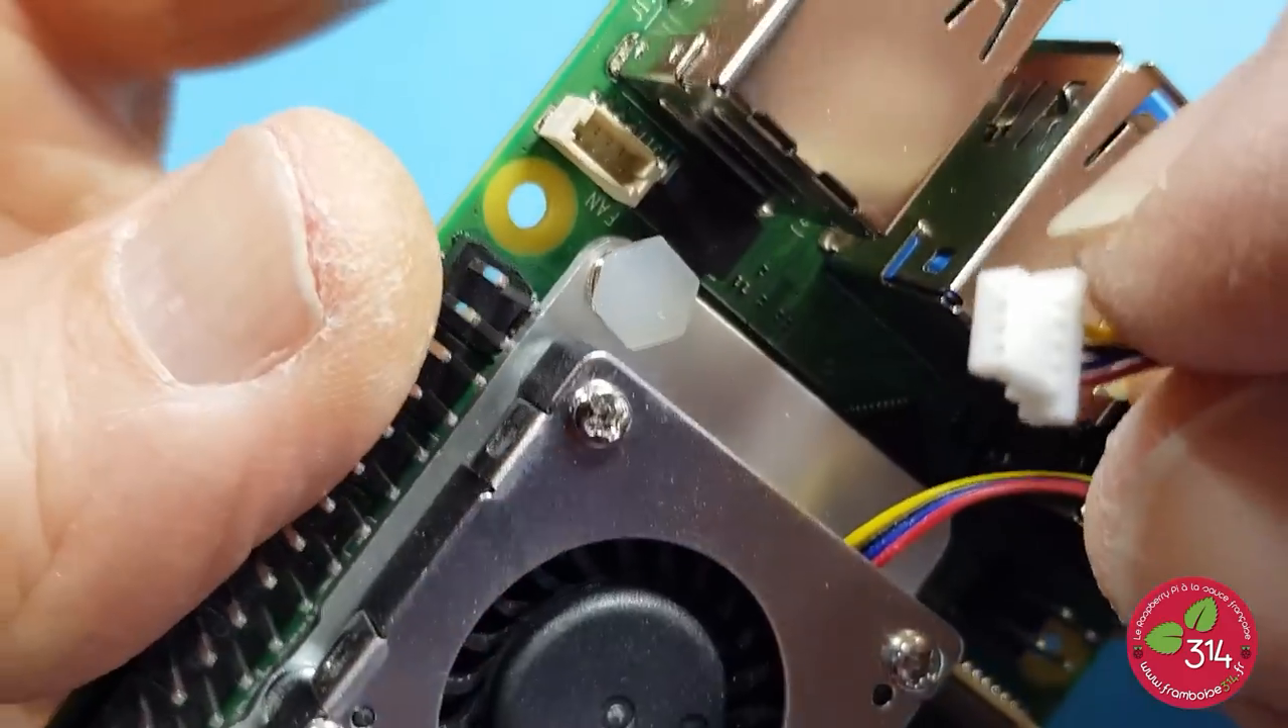Il nous reste à brancher le connecteur de ventilateur.